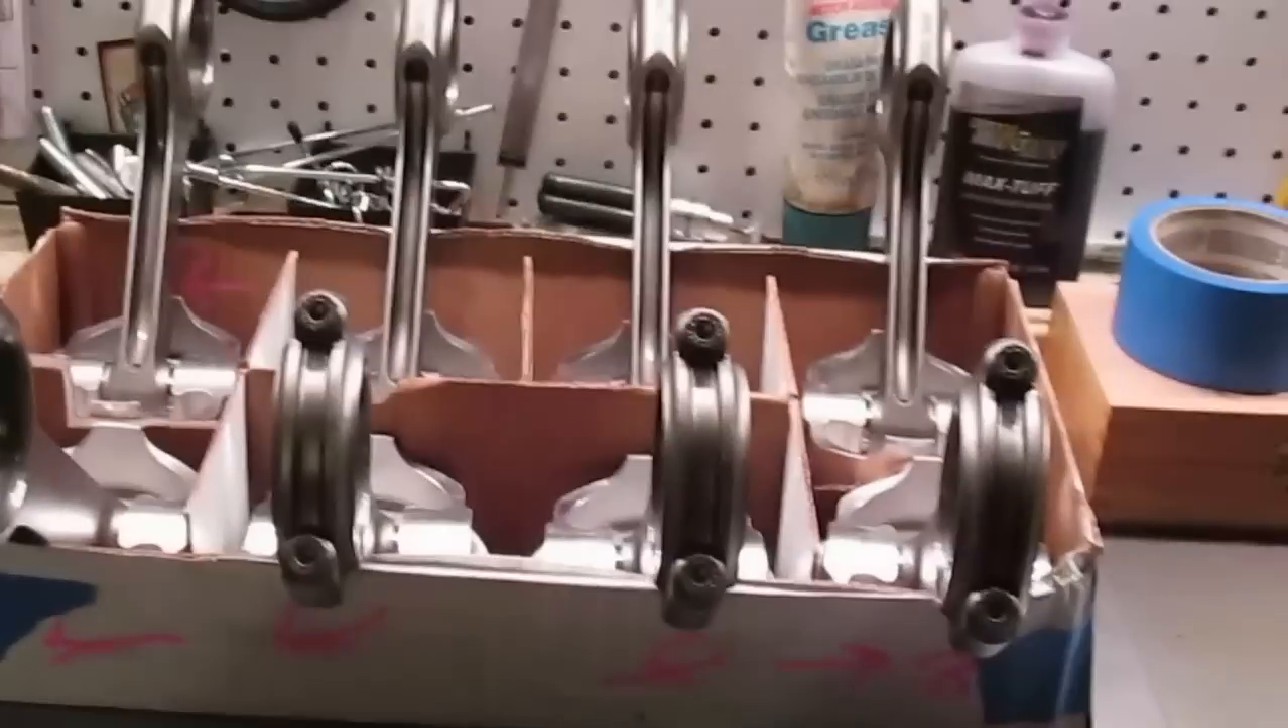In good news, everything's together. All the rods and stuff are assembled.